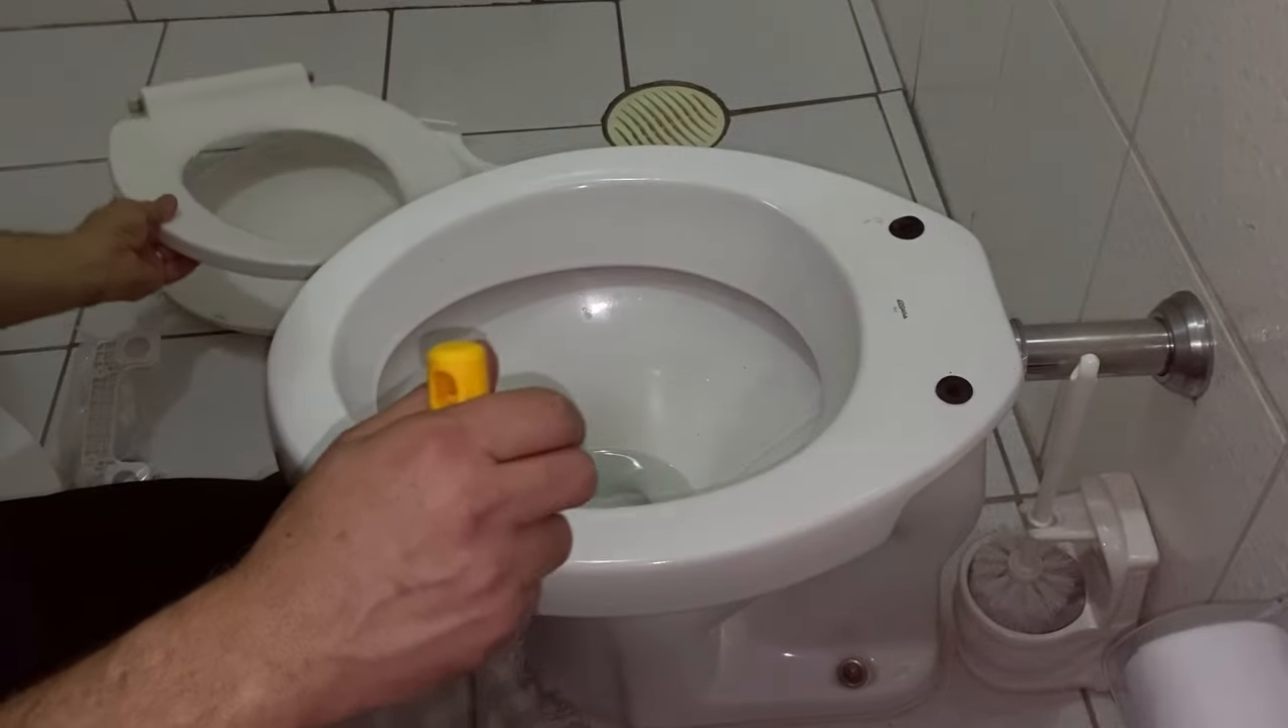E aqui, pronto. Tá solto aí a tampa do vaso.